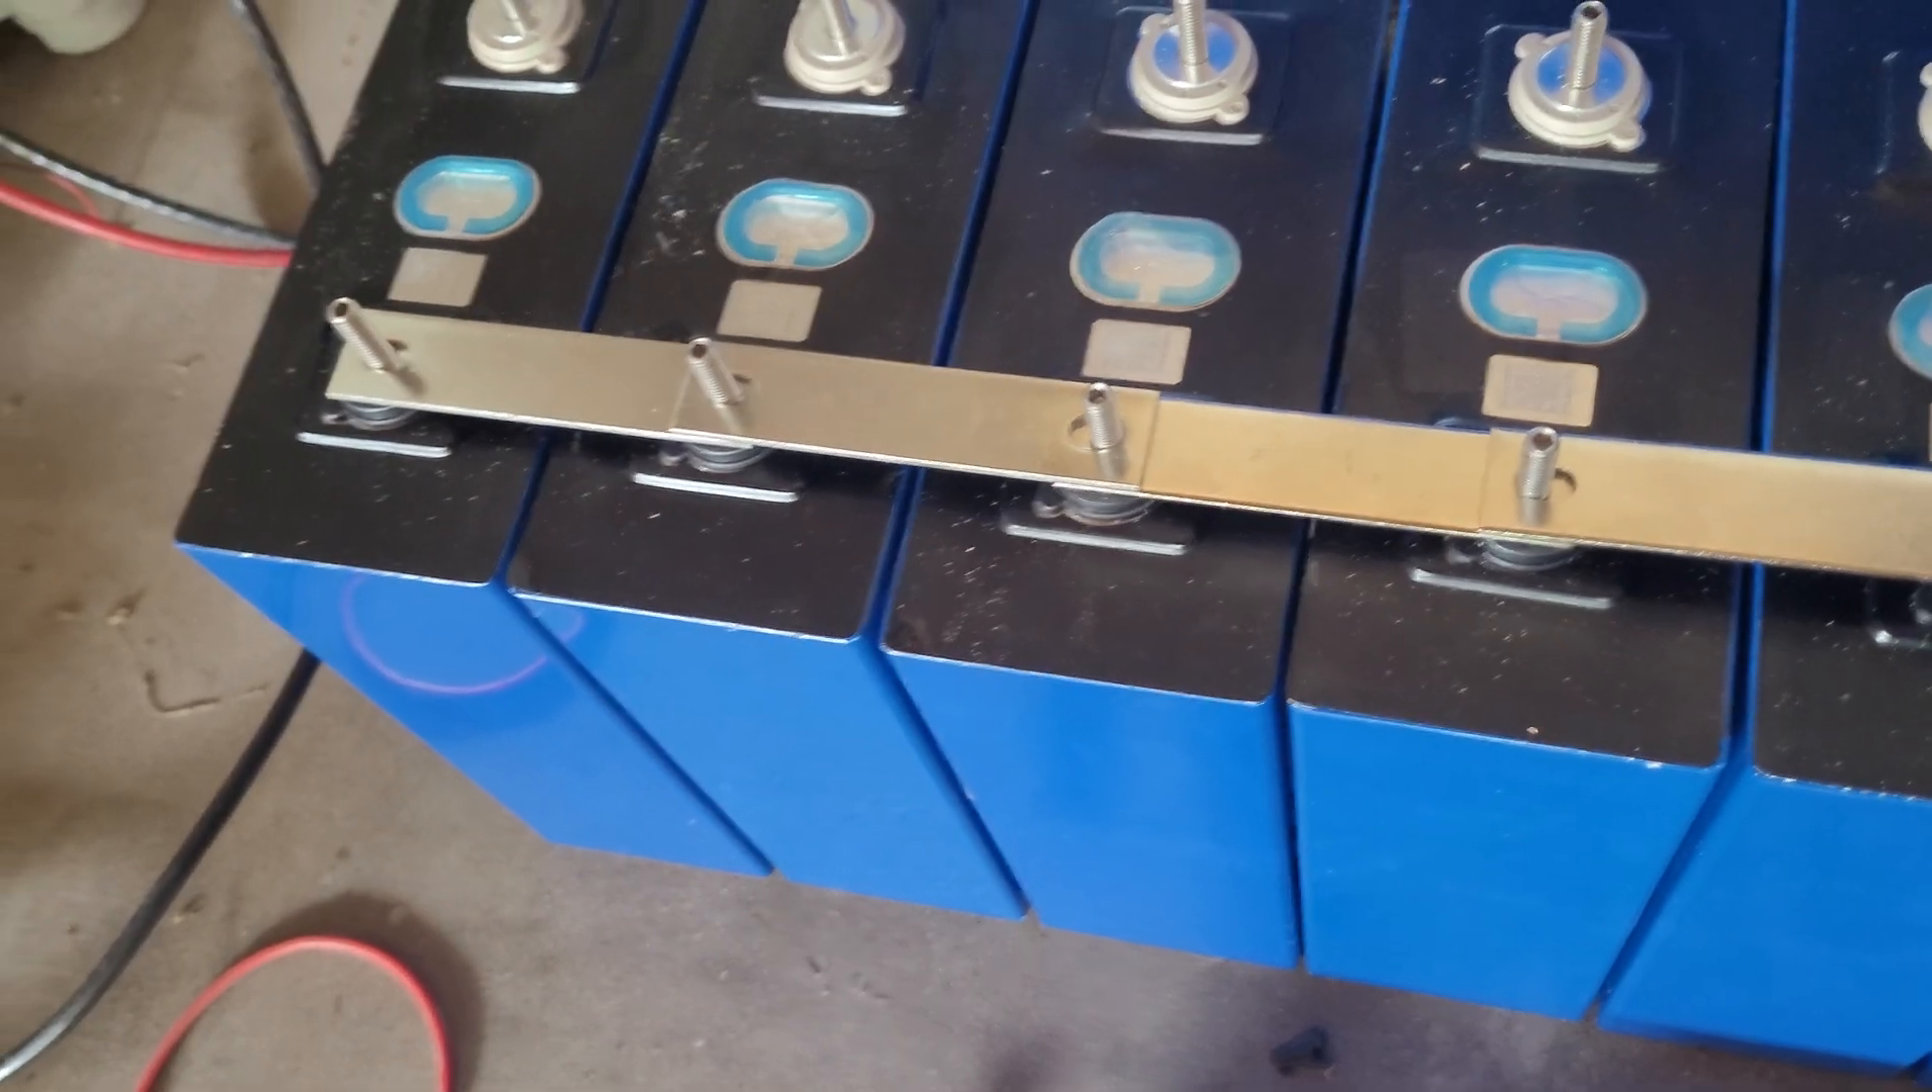All right, so as we can see, the positive side is all connected together.